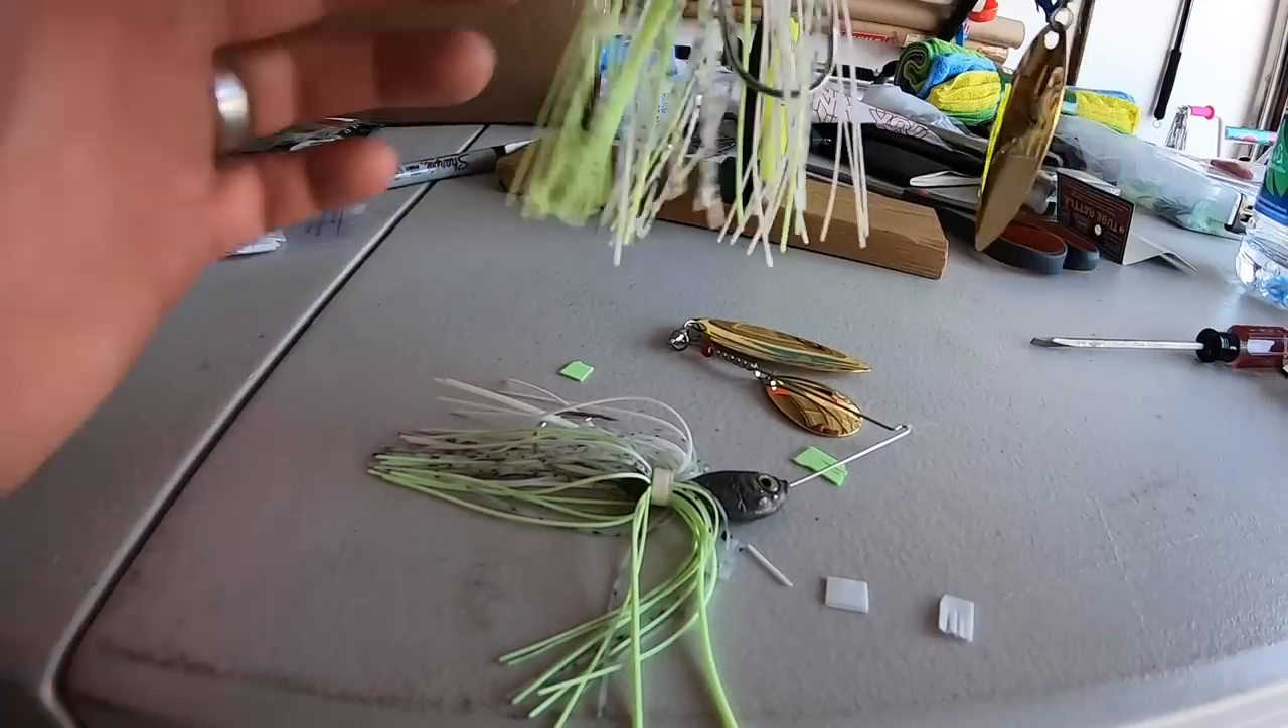Now my spinner bait has its skirt.